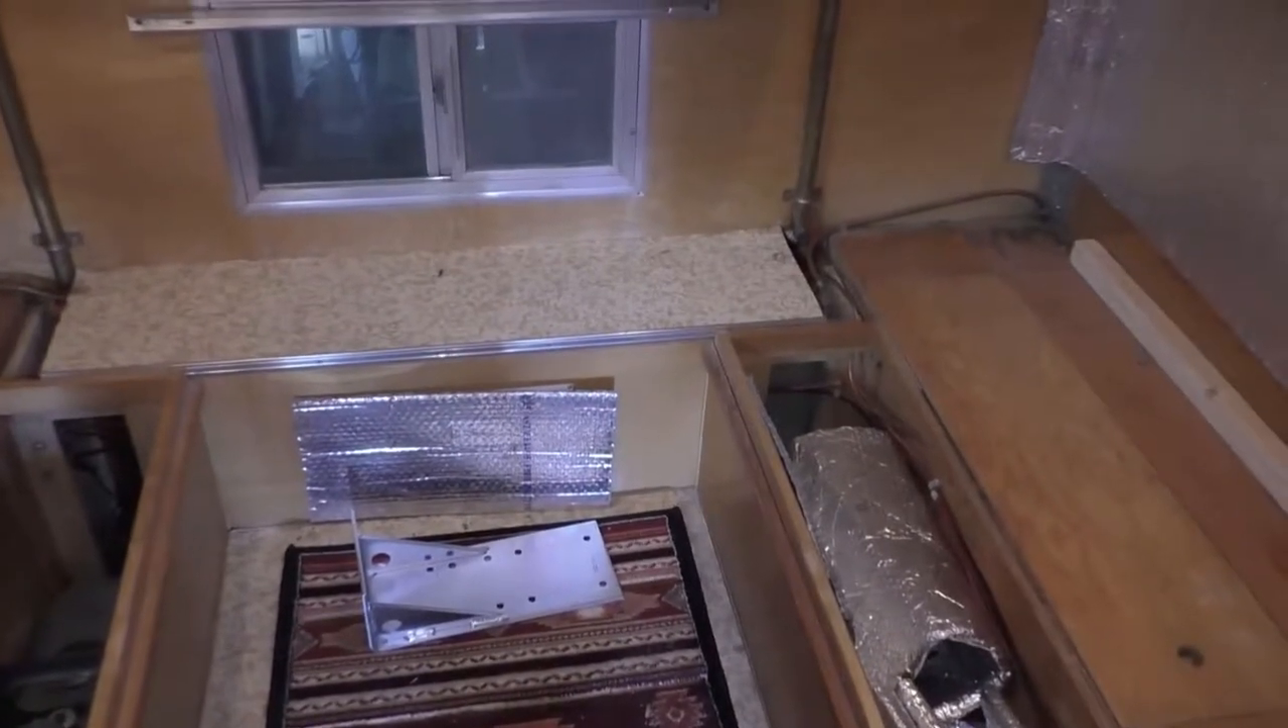So I've got the cushions pulled off in the dinette area.